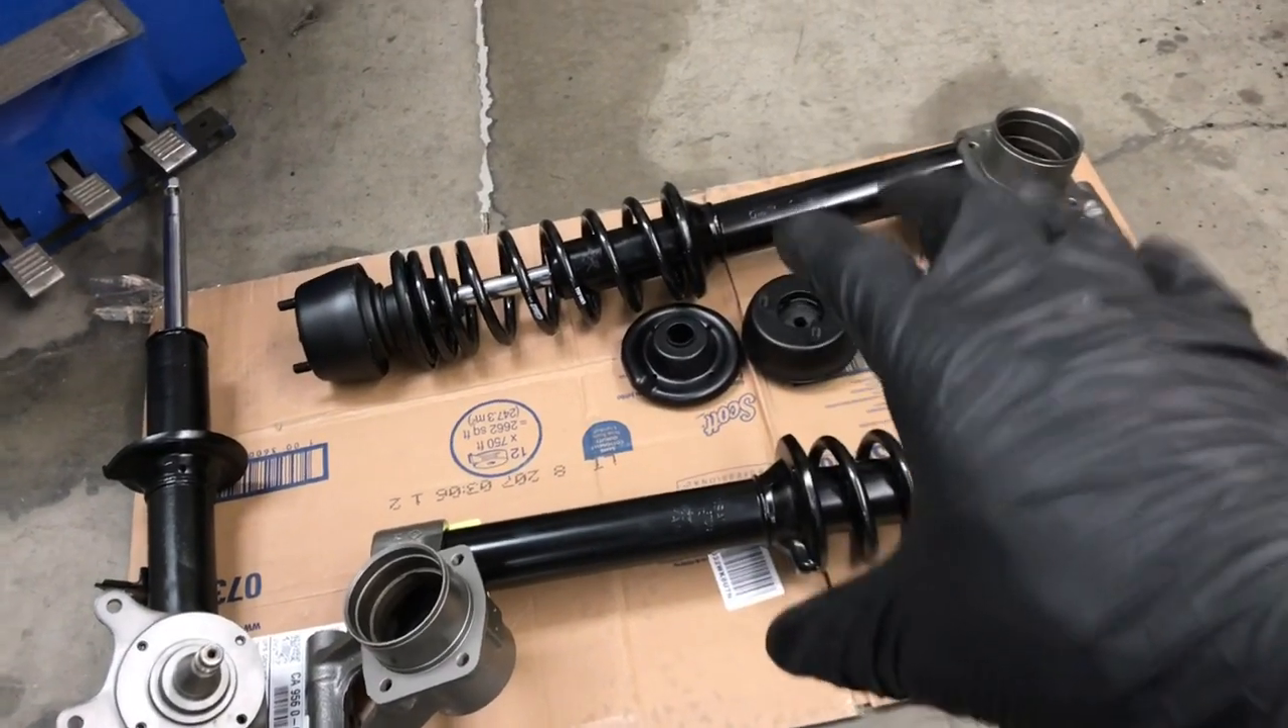Now that we have our rear struts all set with springs and all tensioned down, now we're going to focus on the front suspension.